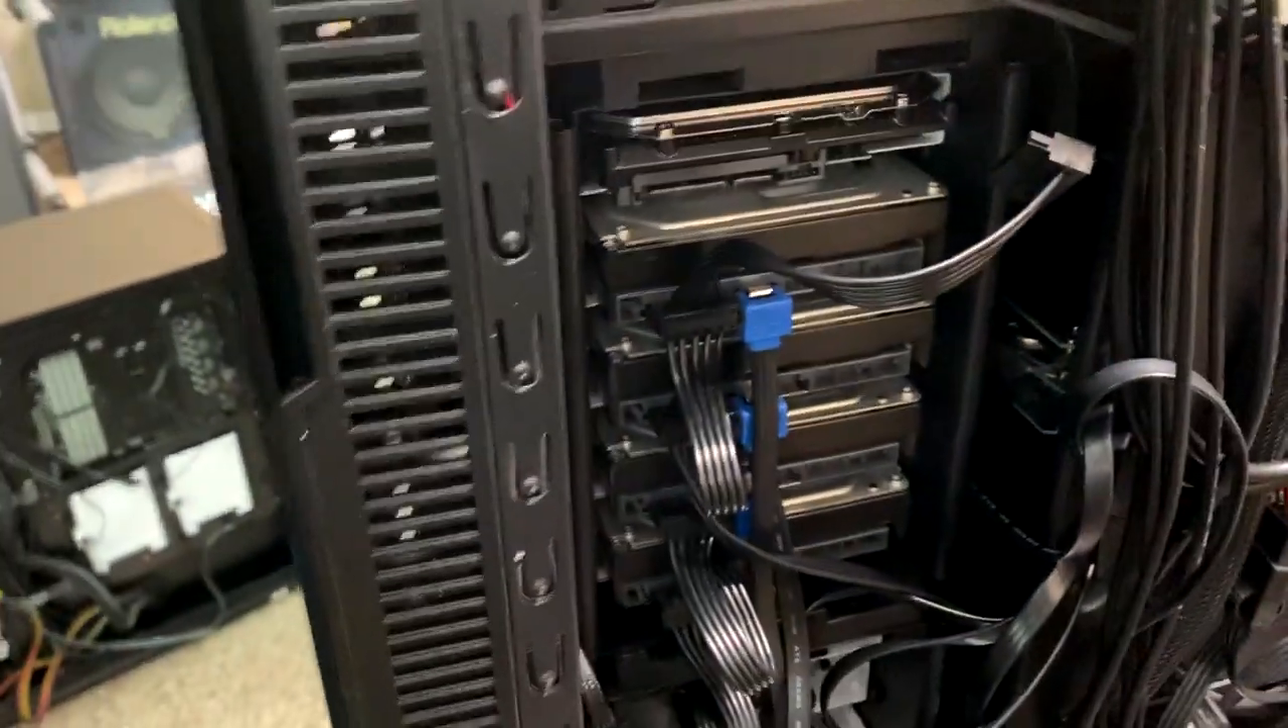You can see I got several drives. One of them's not hooked up.